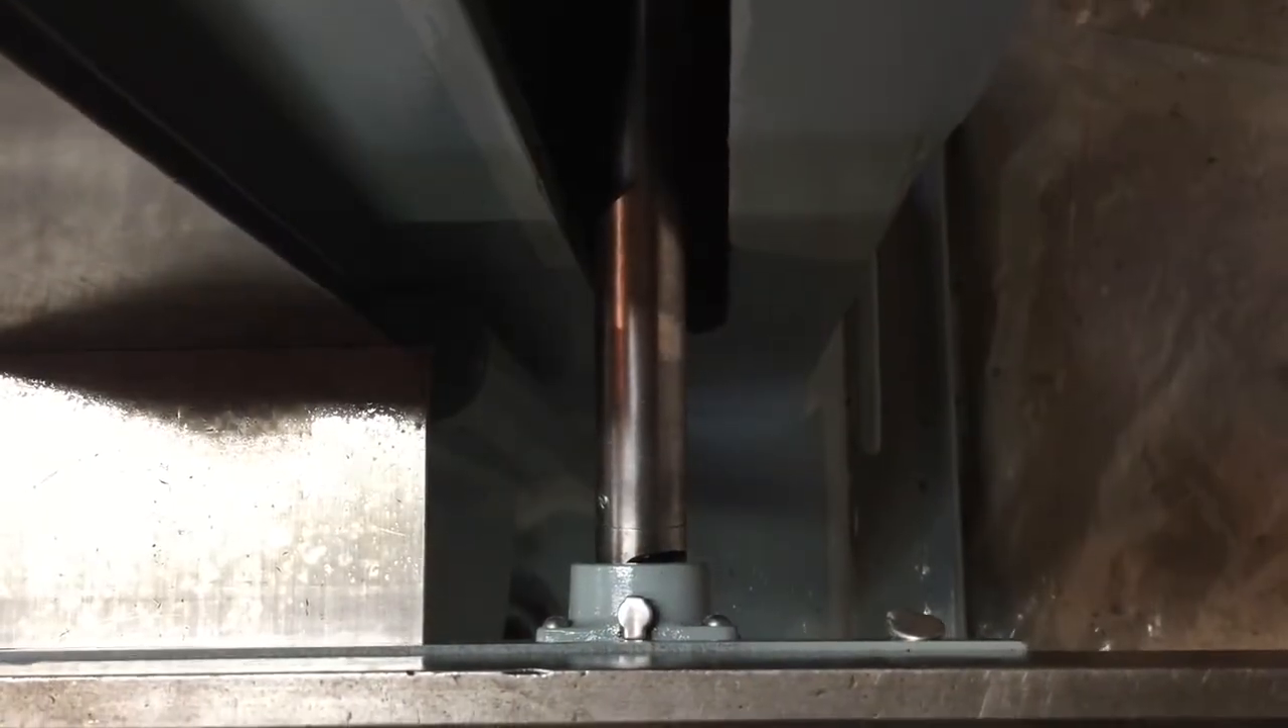I've also installed the drive shaft for the table feed.